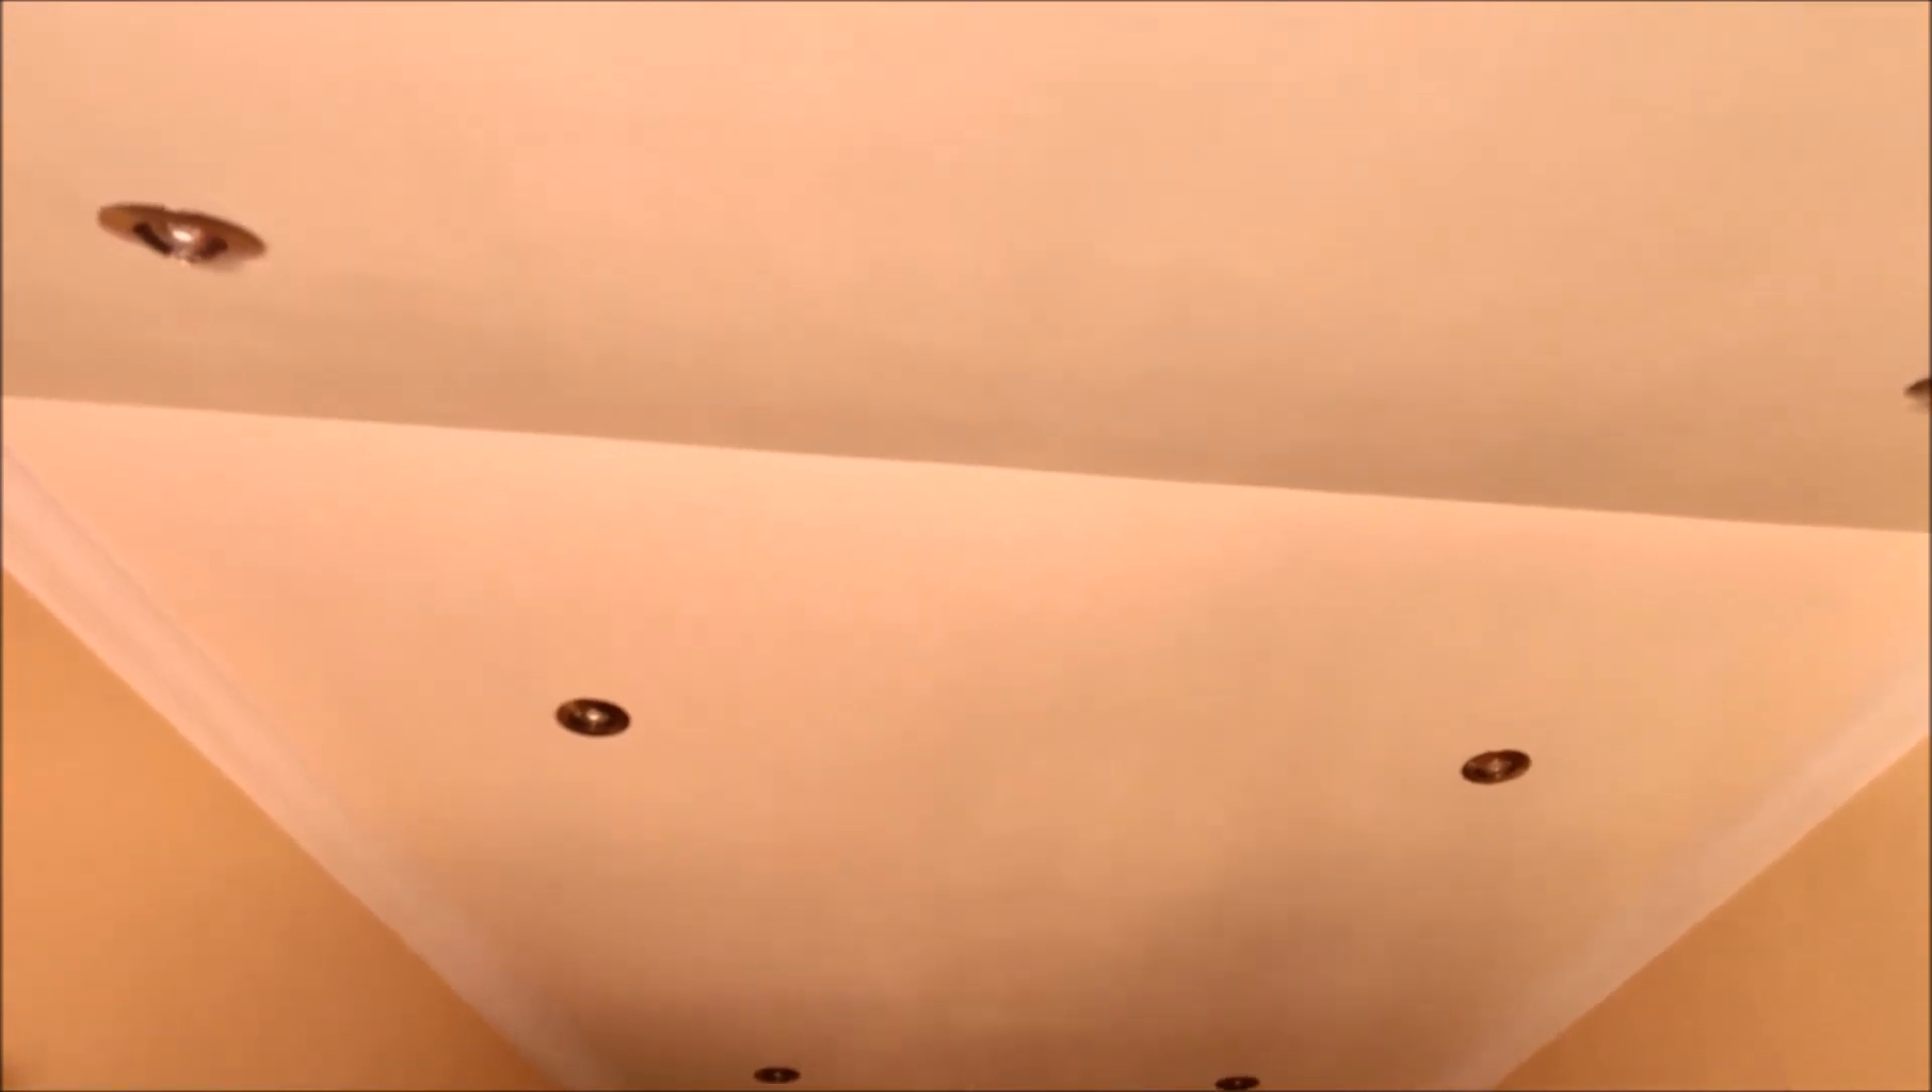Nuestros halógenos están ya todos colocados trabajo terminado.